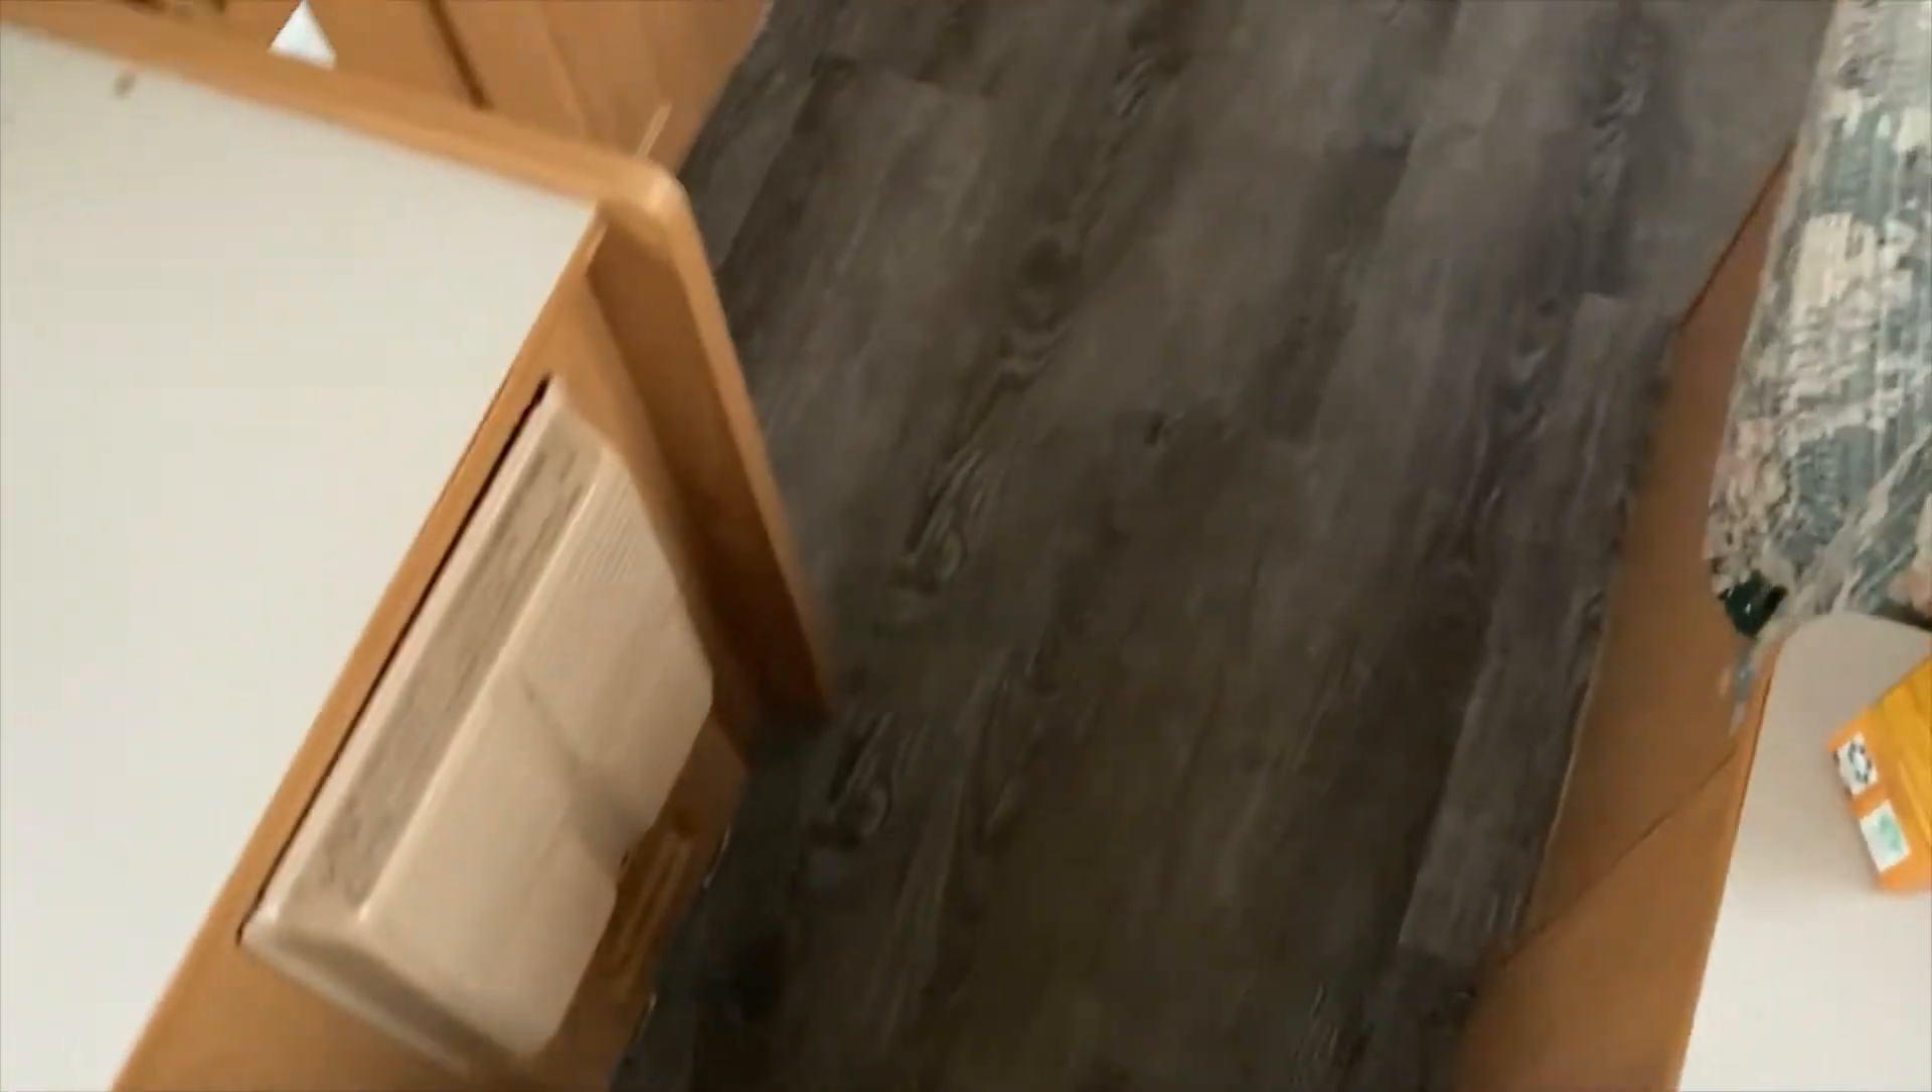Flooring is basically complete at this point.